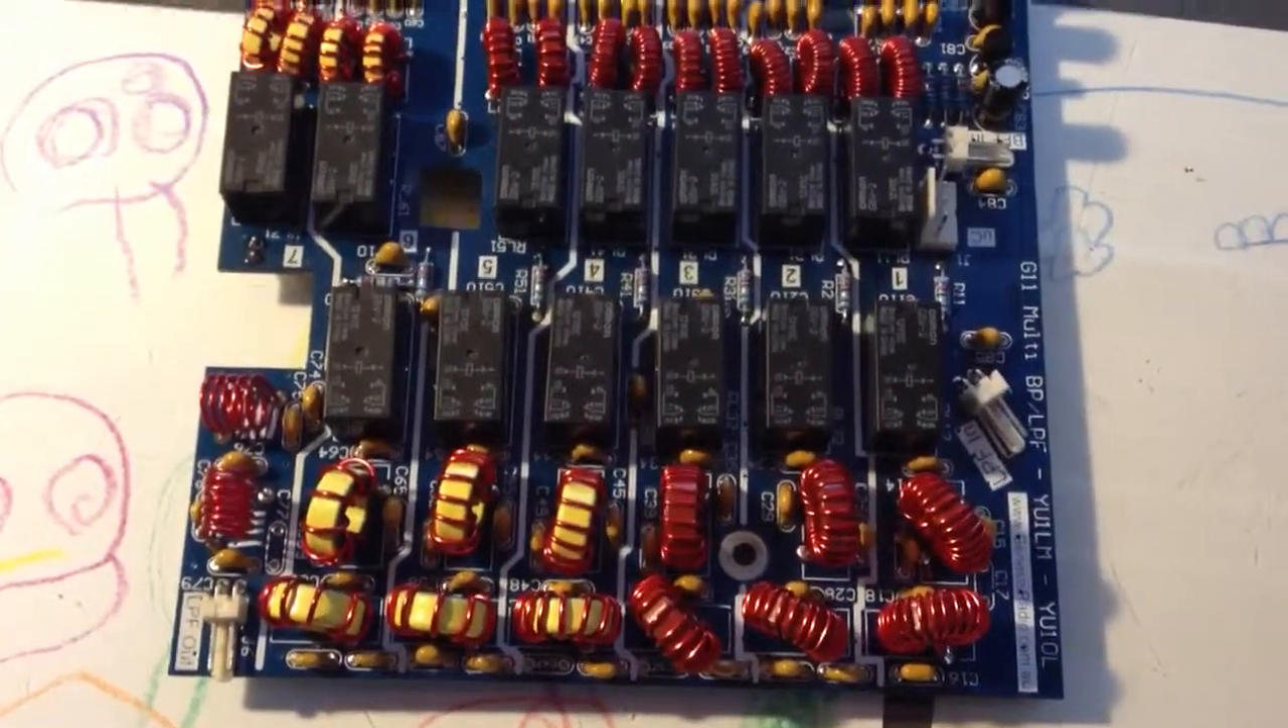You probably notice right away that some of the toroids are sitting on the board a little crooked.